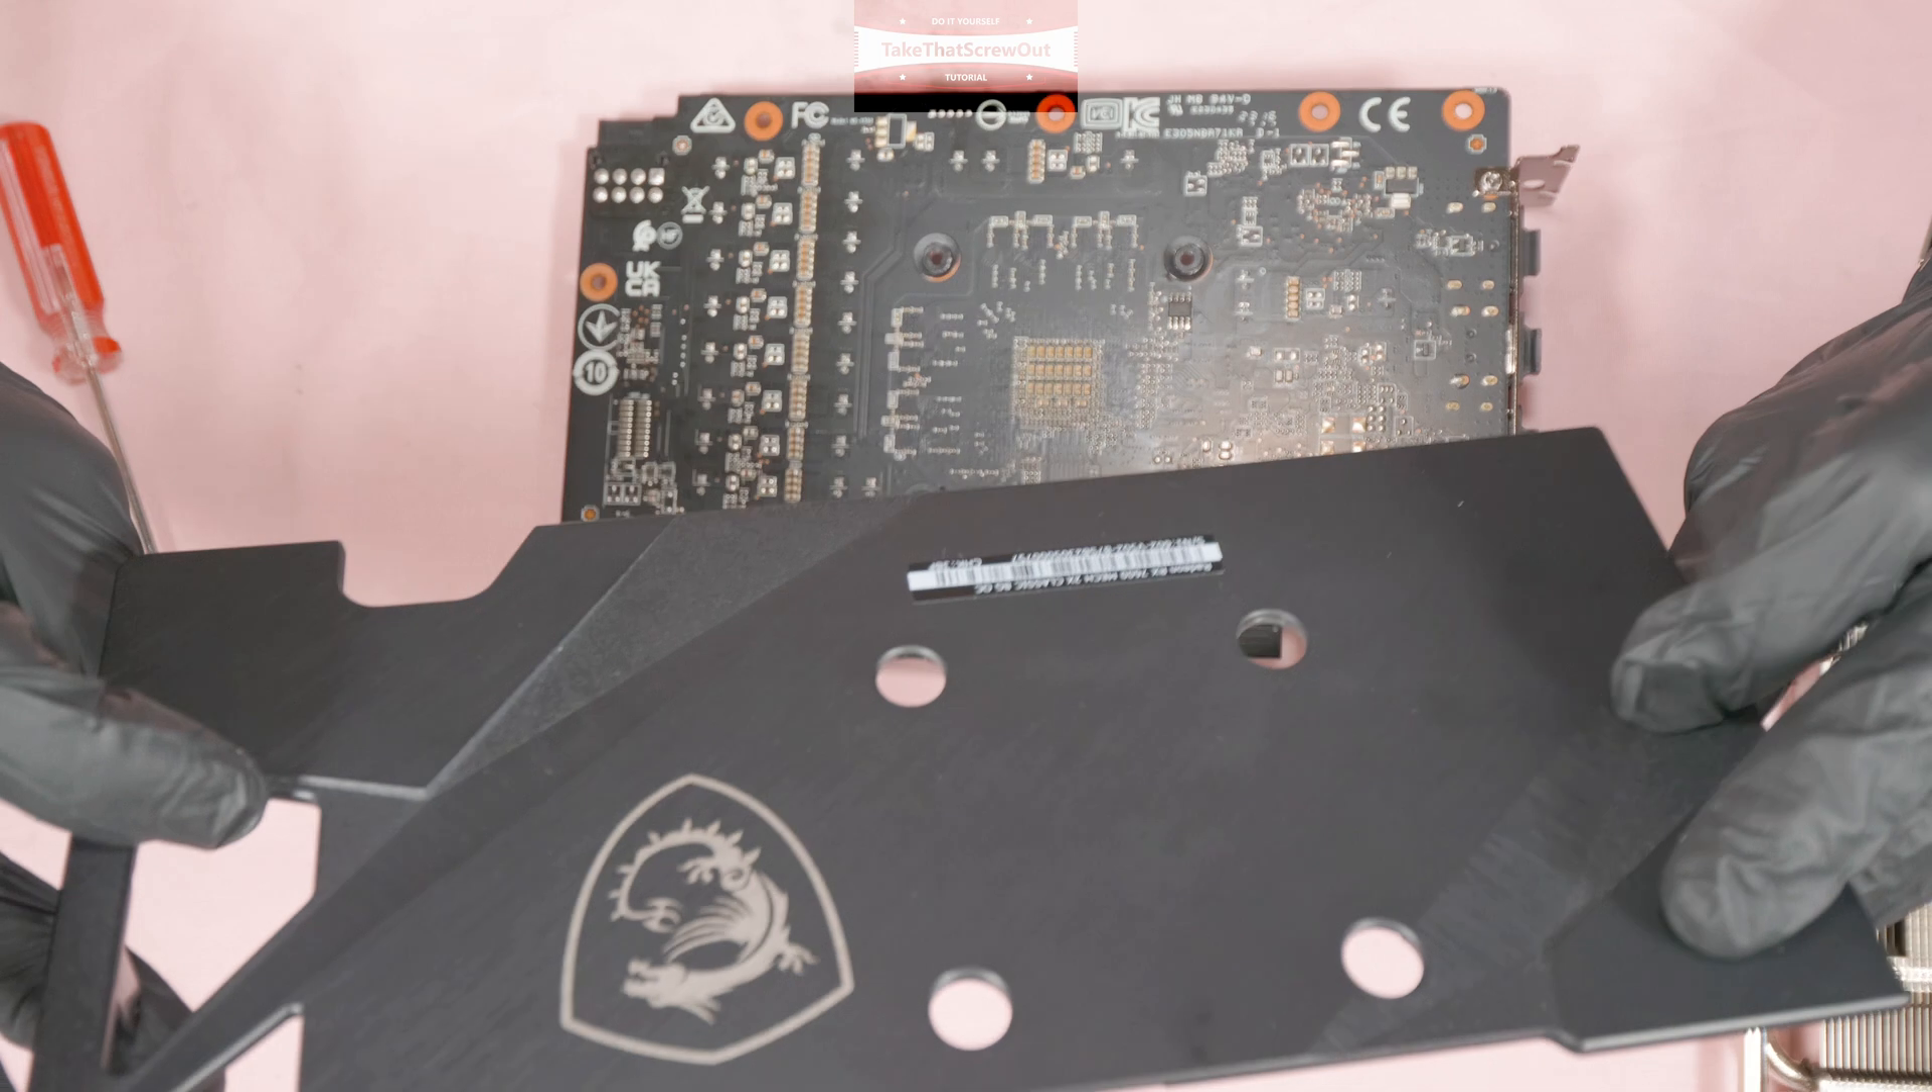So the back plate has been unscrewed.